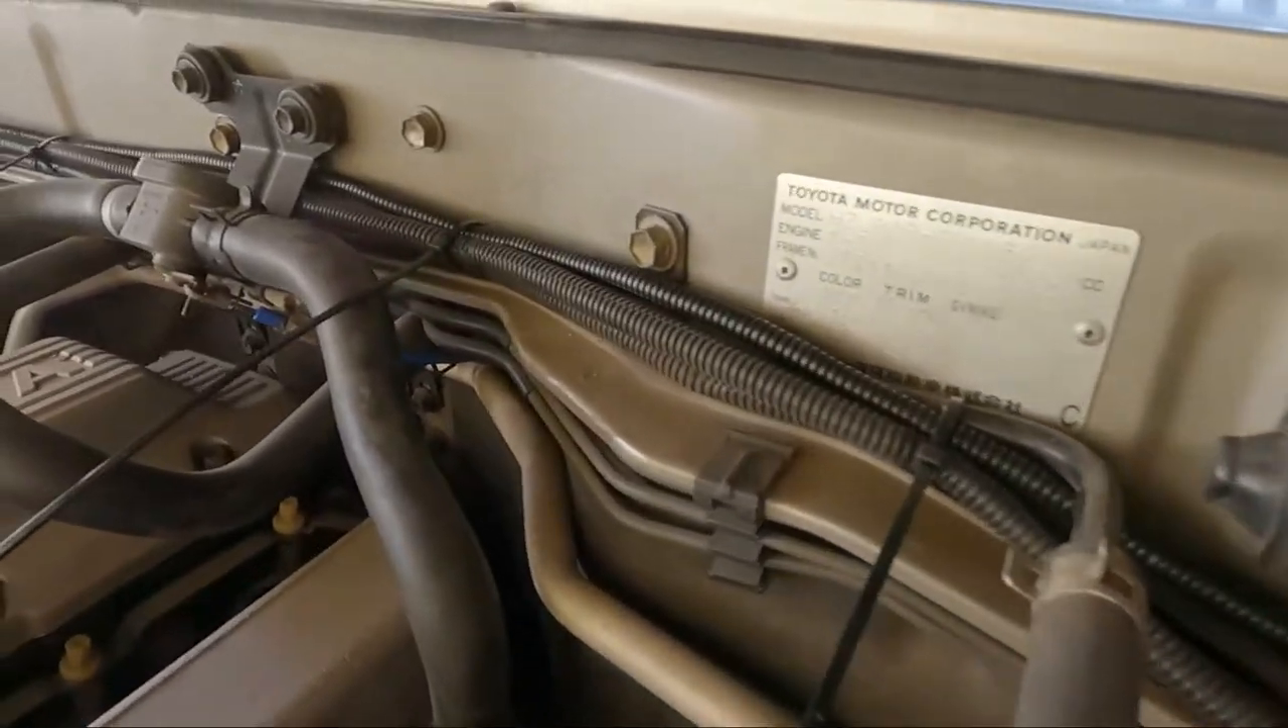I've run the wiring haven't cut off any of the cable ties yet.